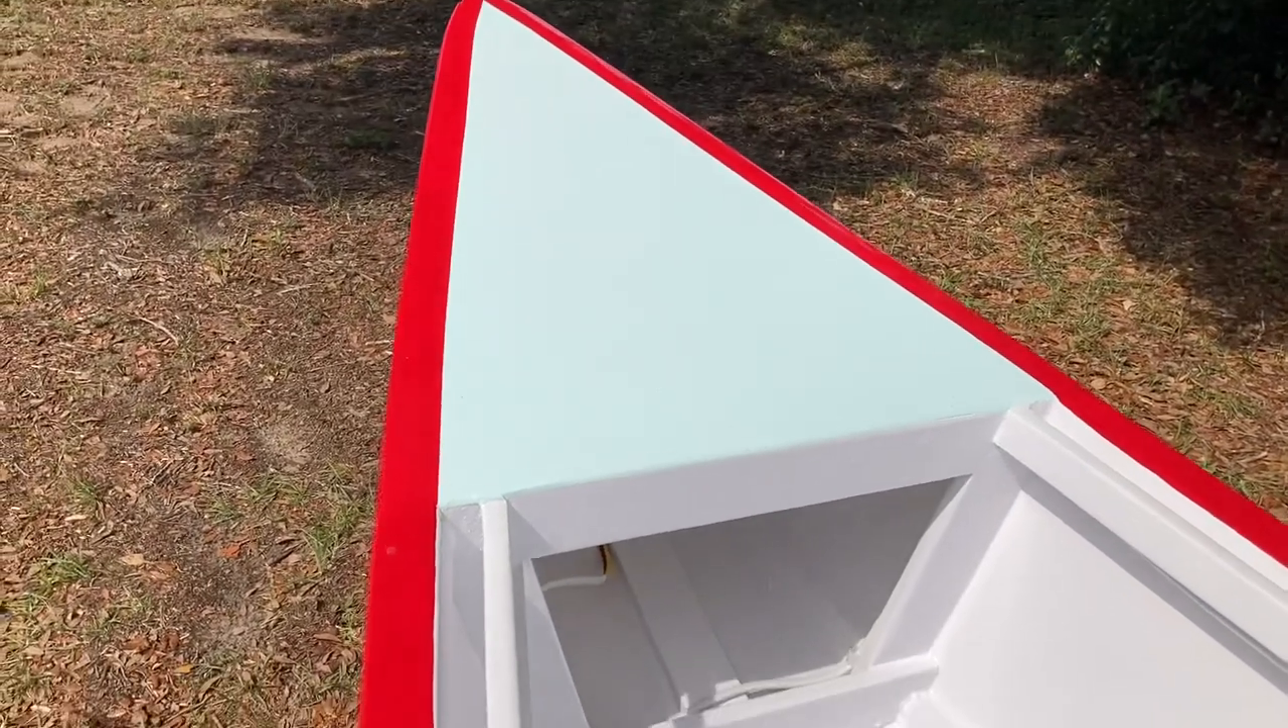I also put a cap on the bow.